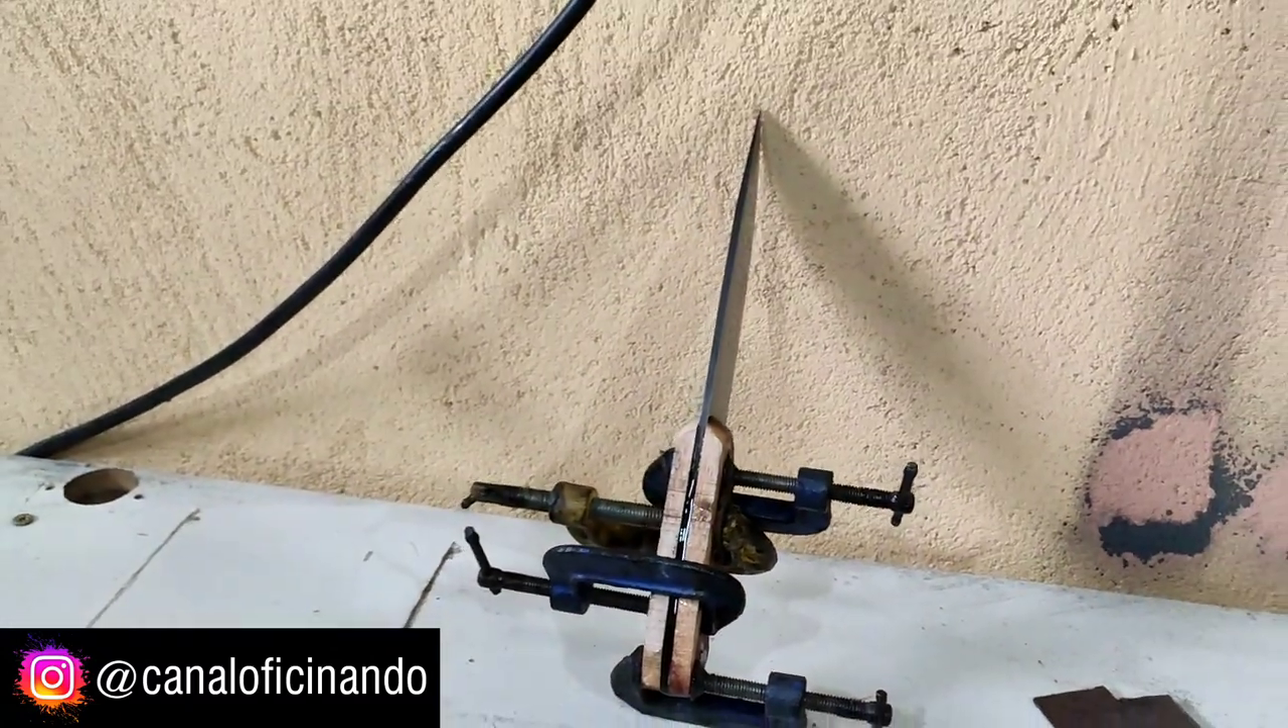Coloquei mais grampos ali dois já eram o suficiente mas eu coloquei mais grampos só para garantir.